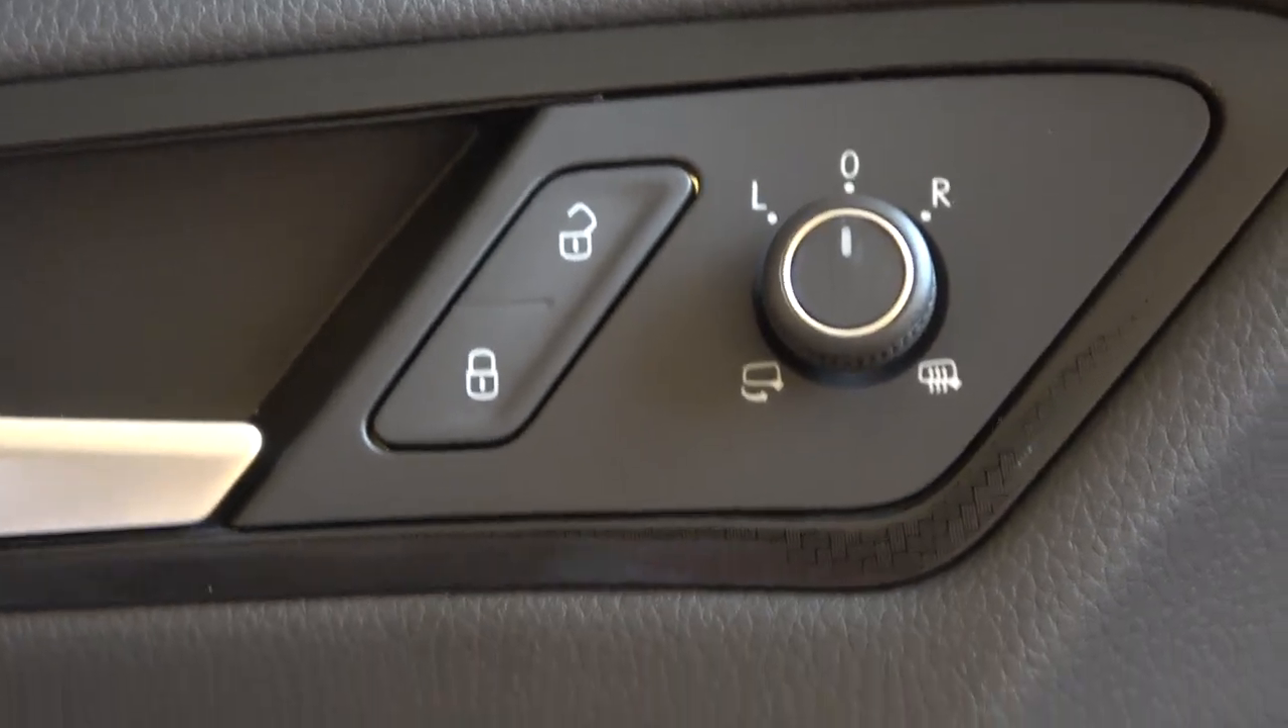There's our new switch in the door panel.